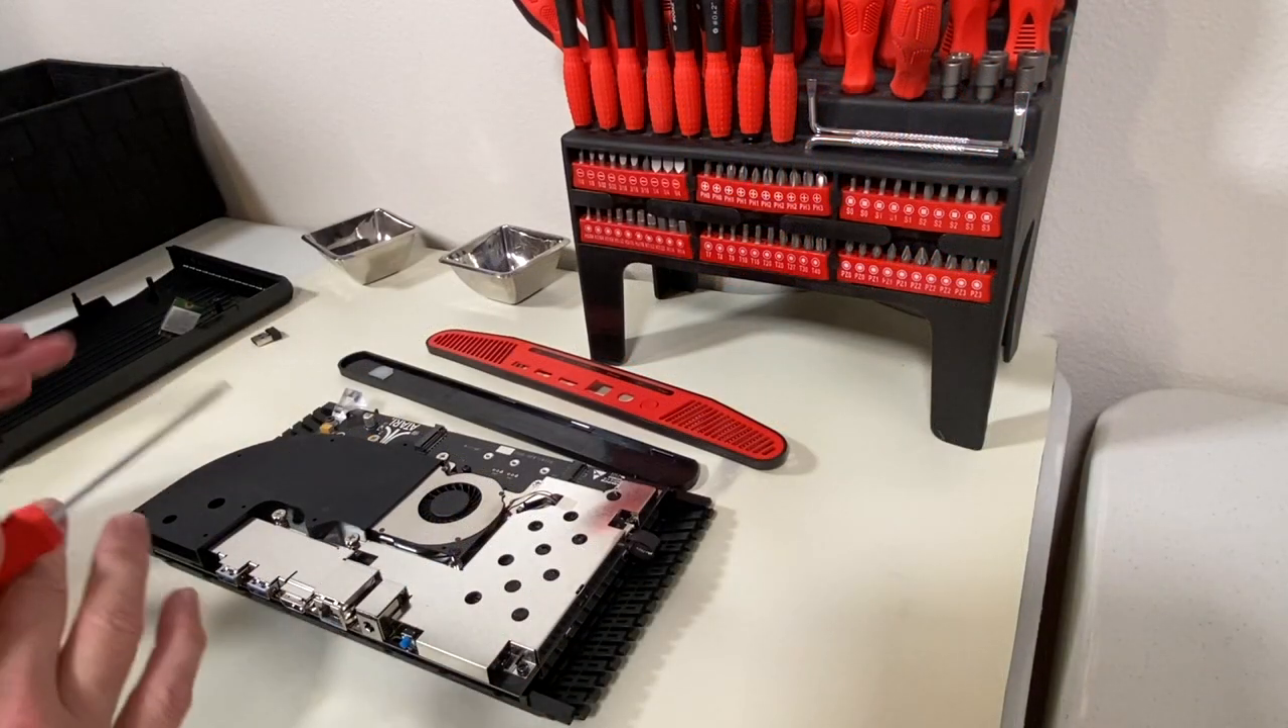So I've got the top case, uh, pulled off. The front and rear bezels are here and I'm going to begin by removing this heat shield so we can see what's underneath it.